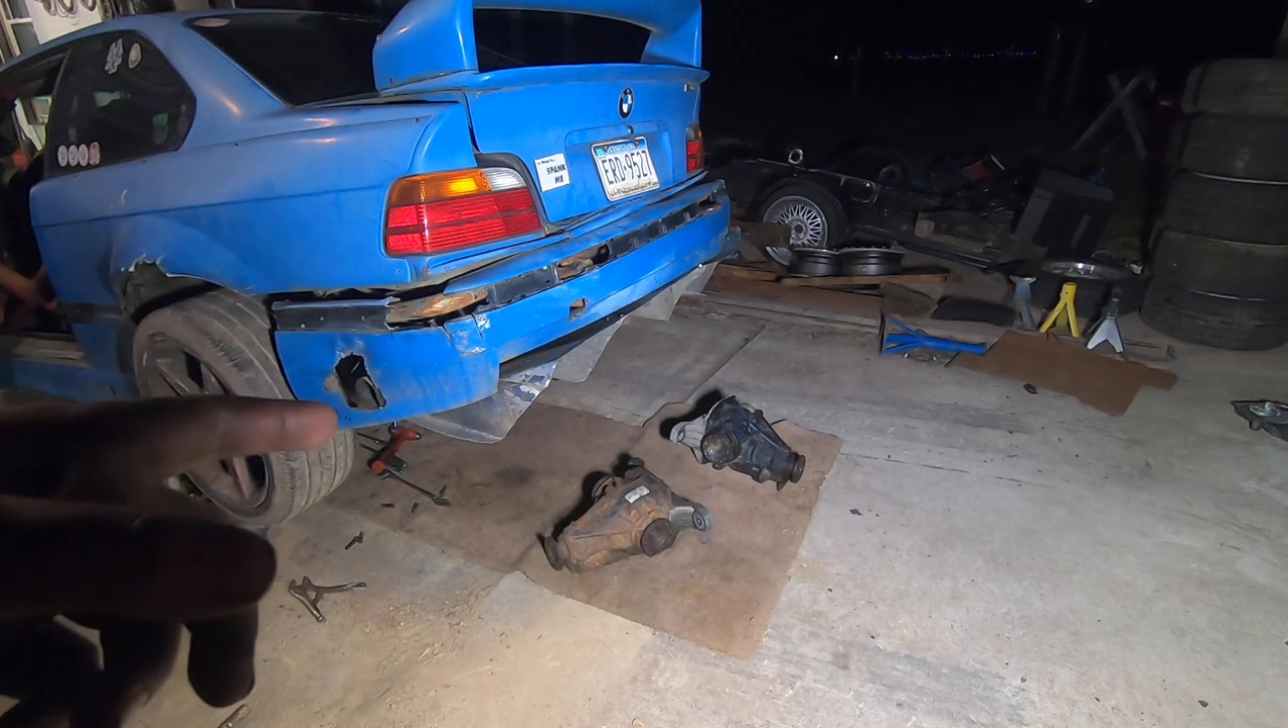Two ninety three diff on the left here has come out. Three seventy three is ready to go in.